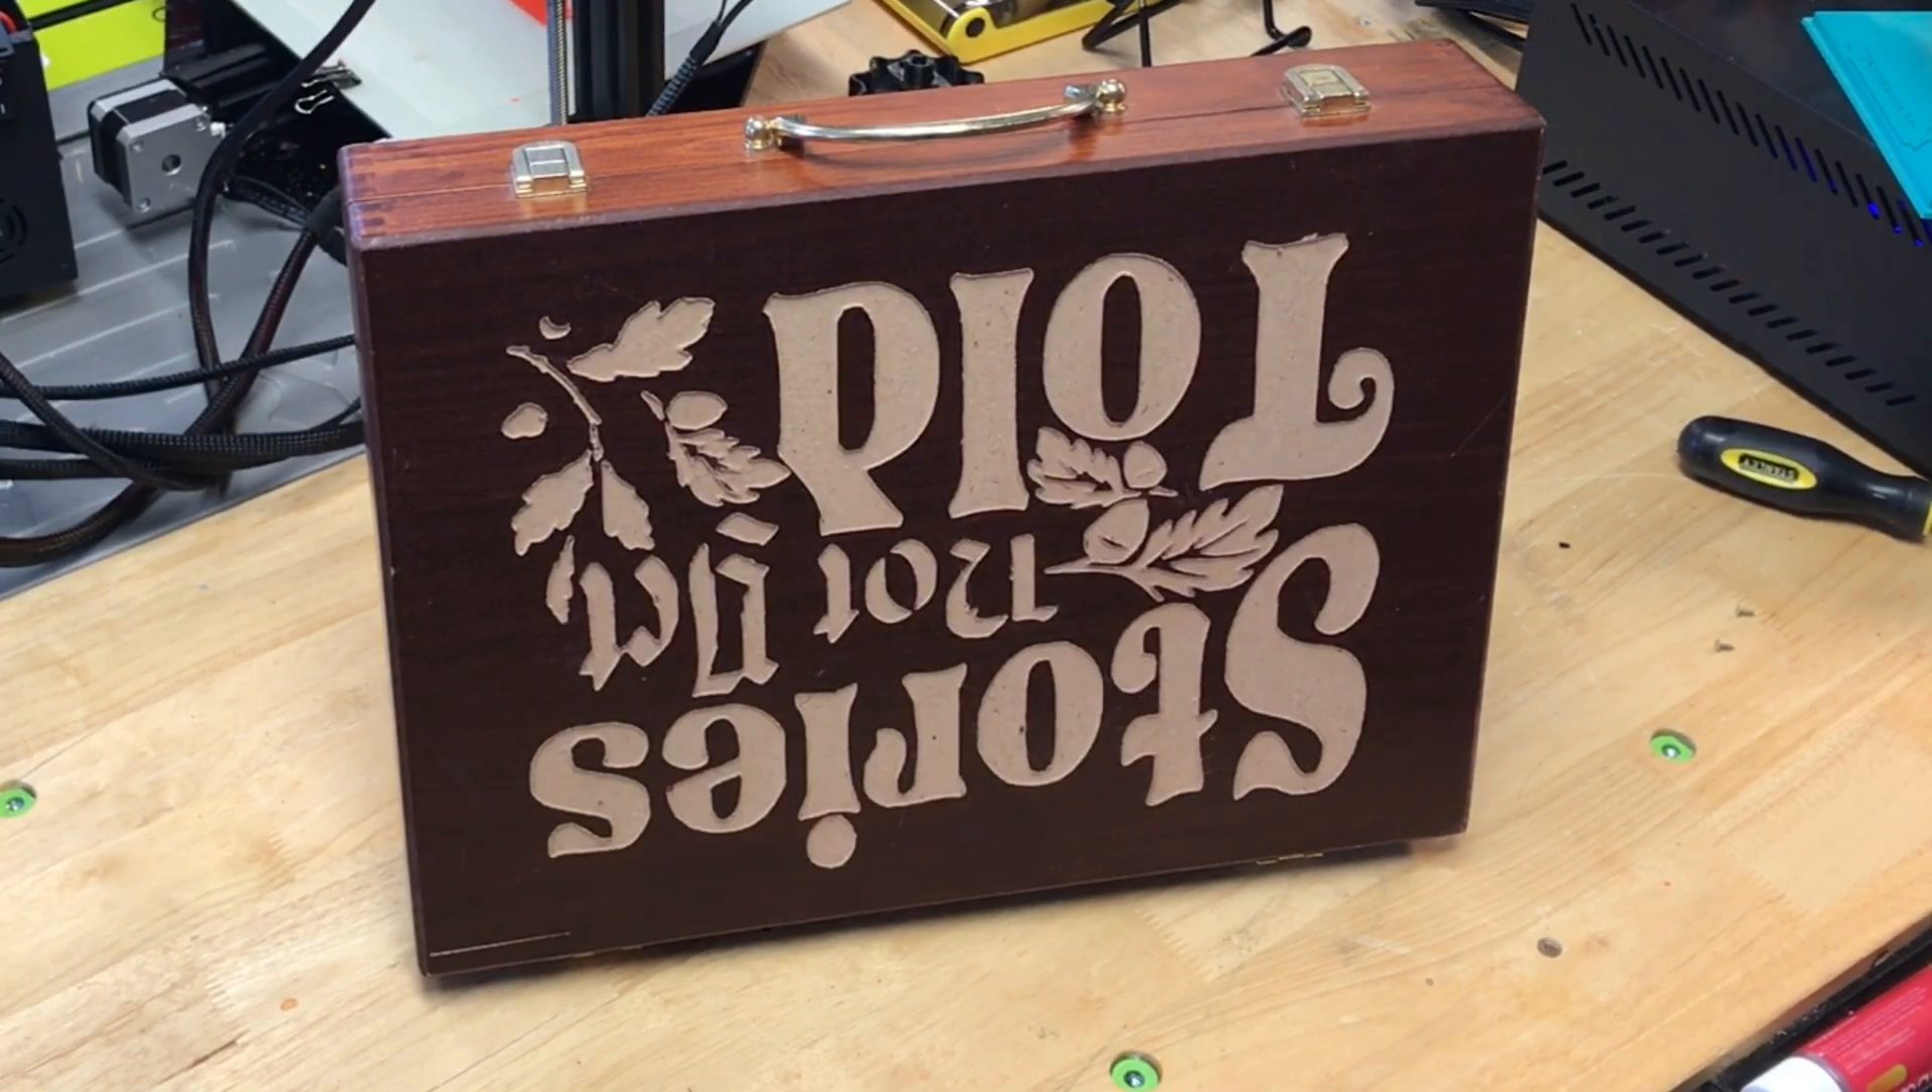Got rid of all that little straggly material and she did a great job and once that was done I put it together and realized I cut it upside down.